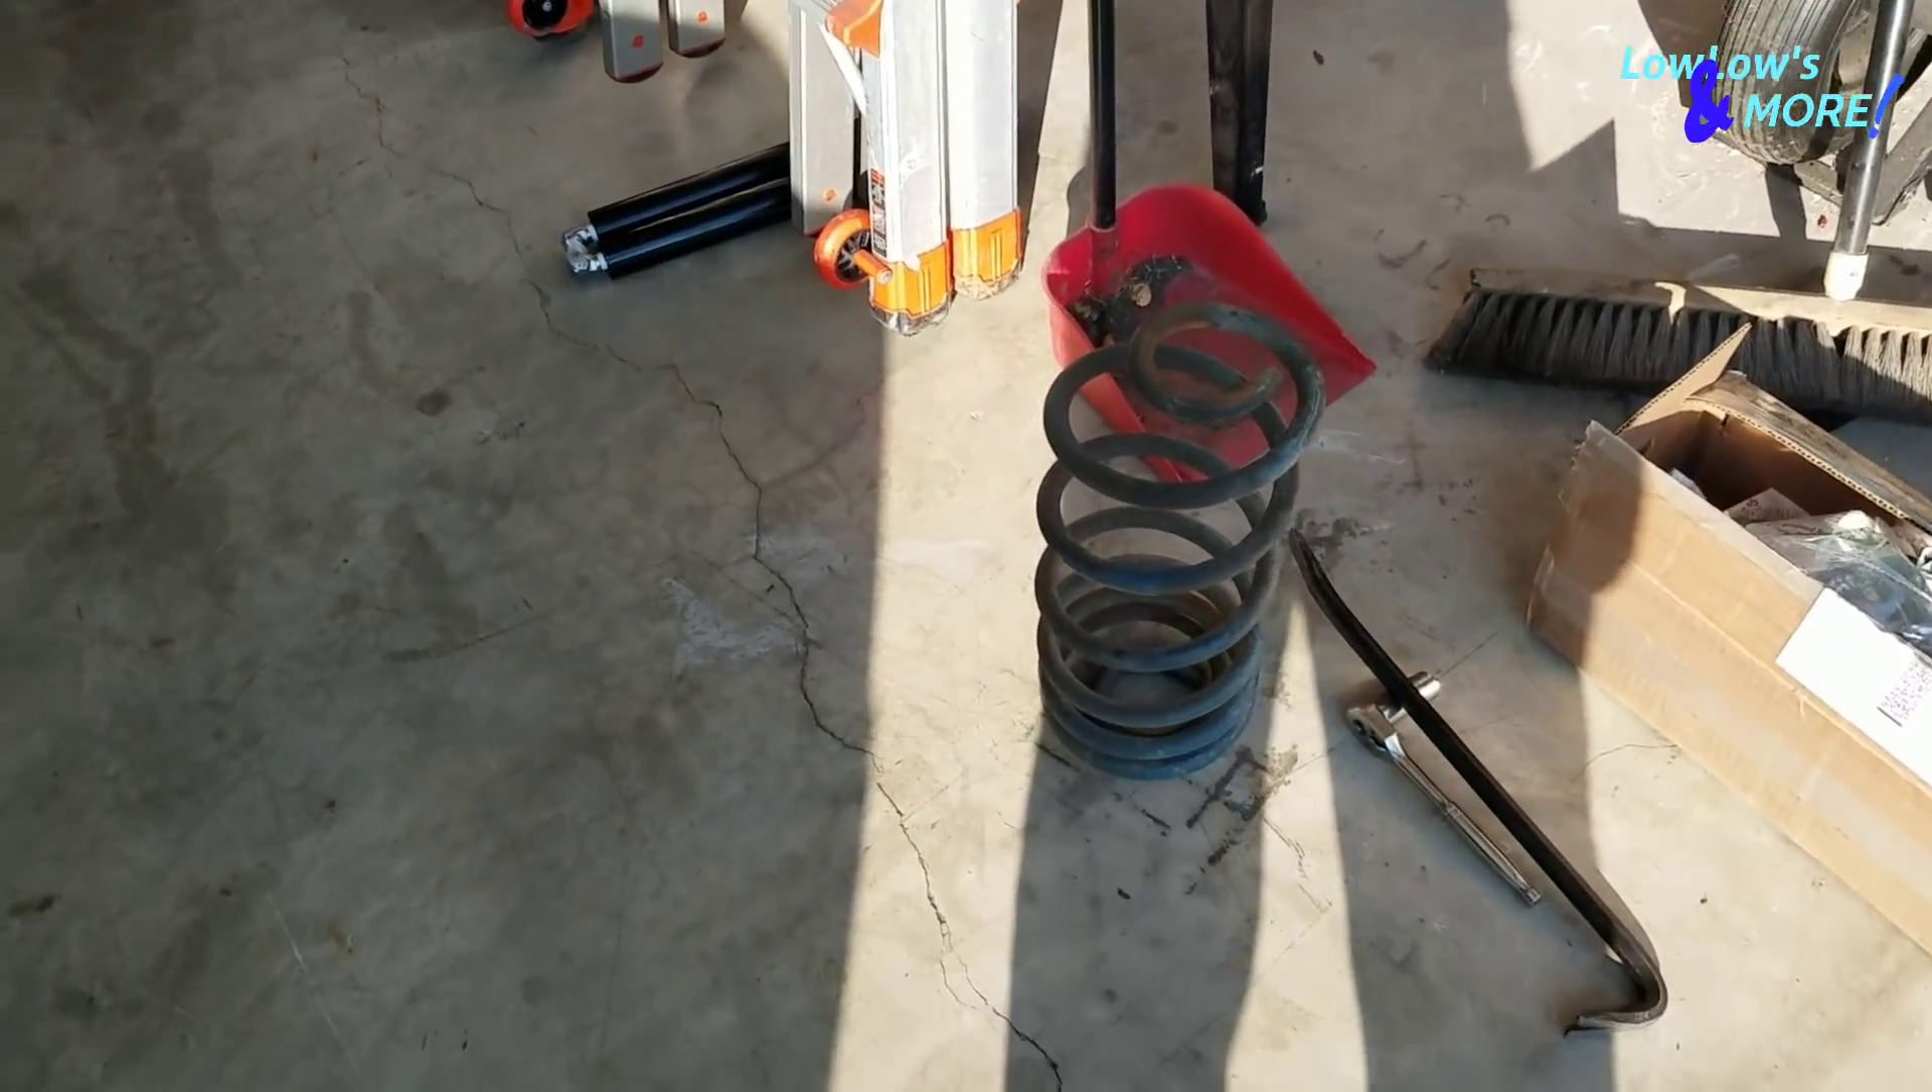Okay as you guys can see i took one spring out already.